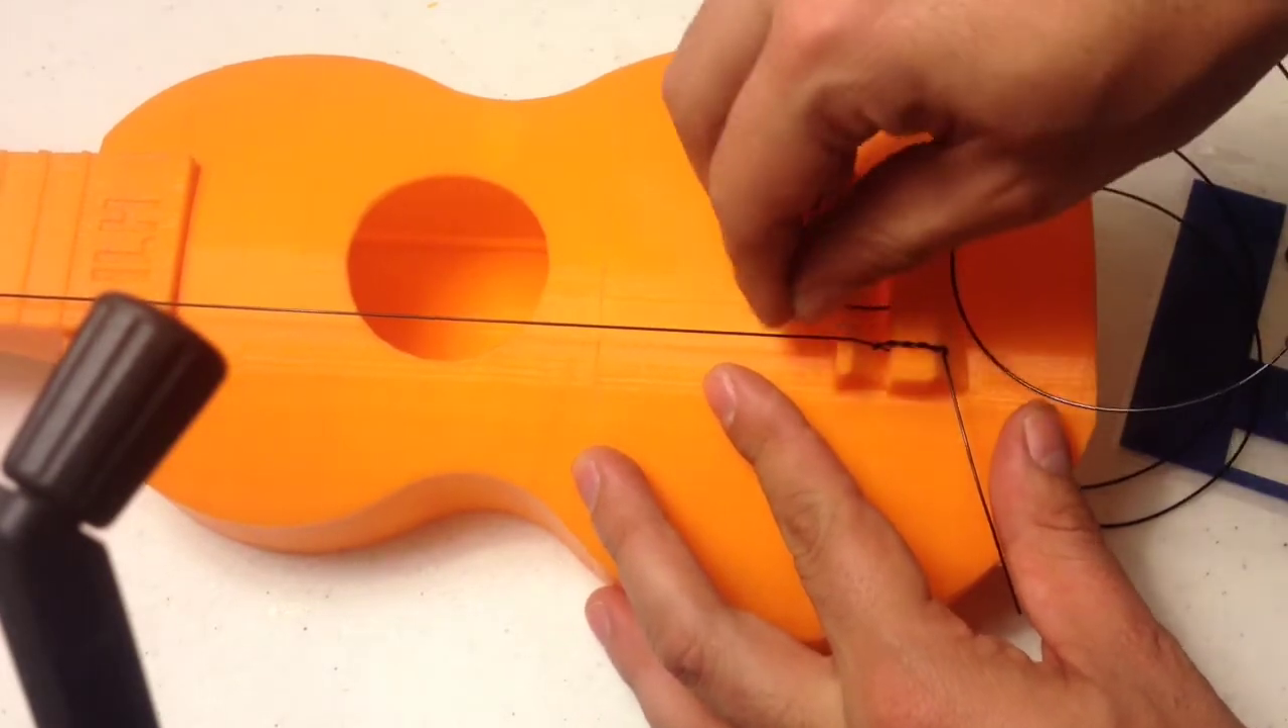All right, the first string is now strung, and just zoom in here so you can see exactly how I string it here.